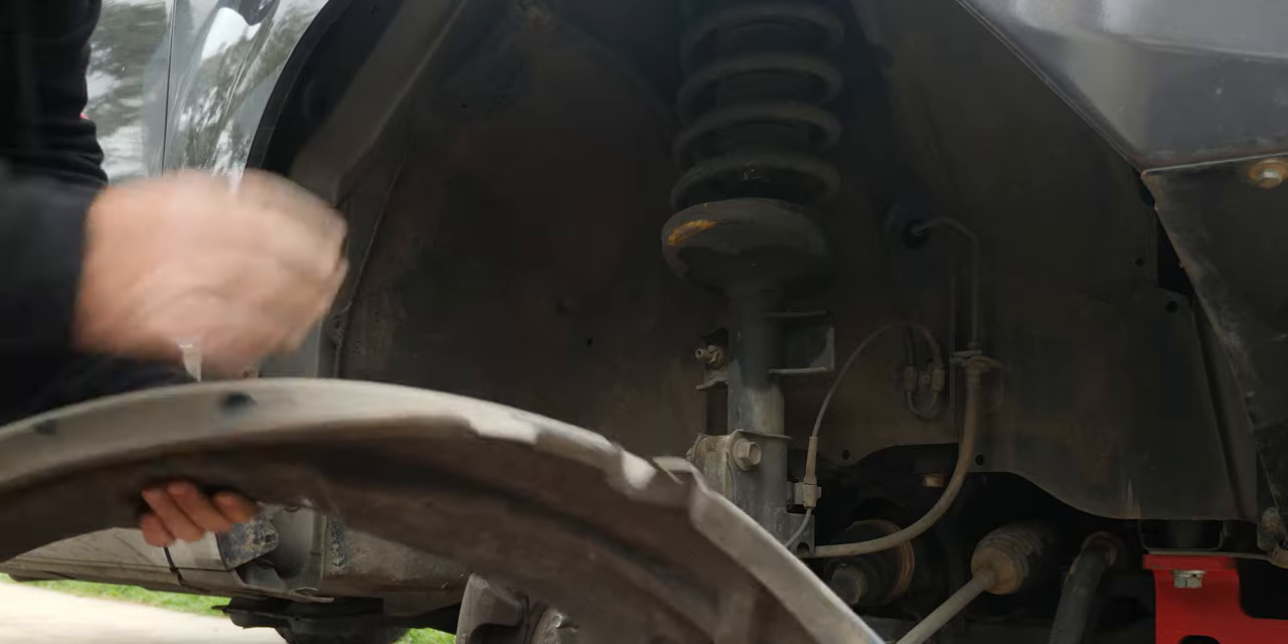Now we've got the inner guard out.